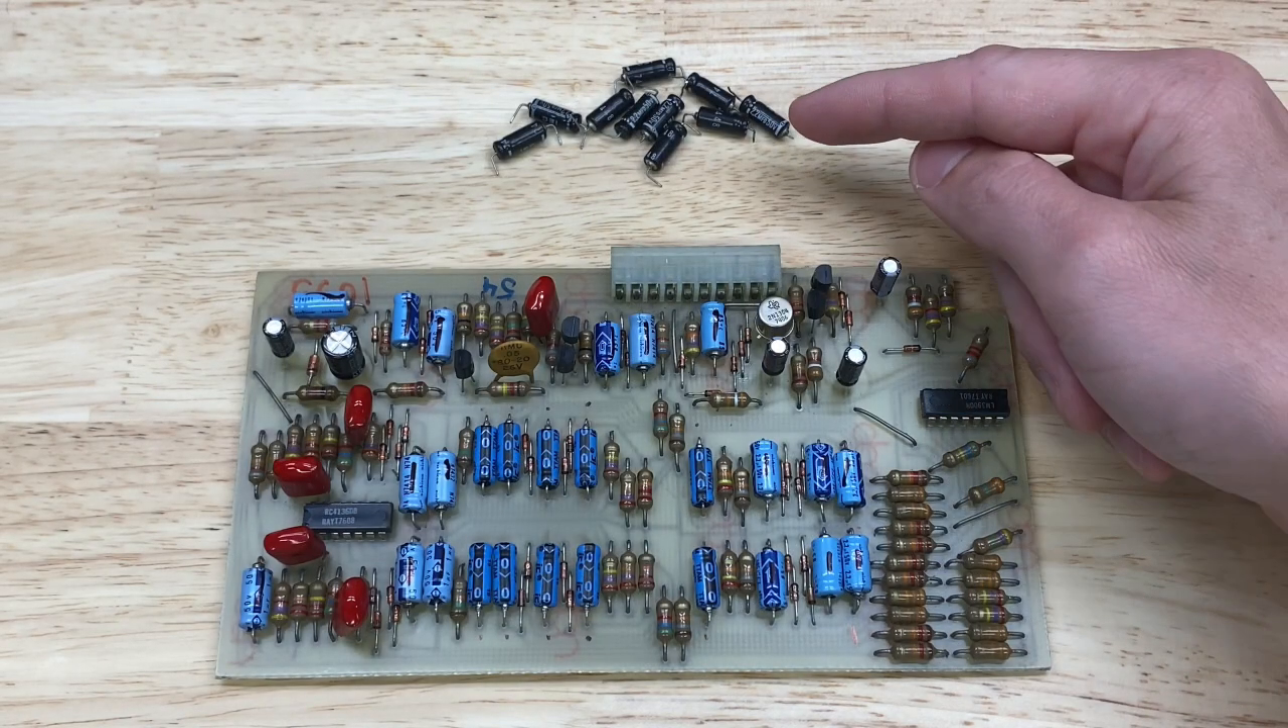I finished replacing all of the black IEC branded electrolytics.